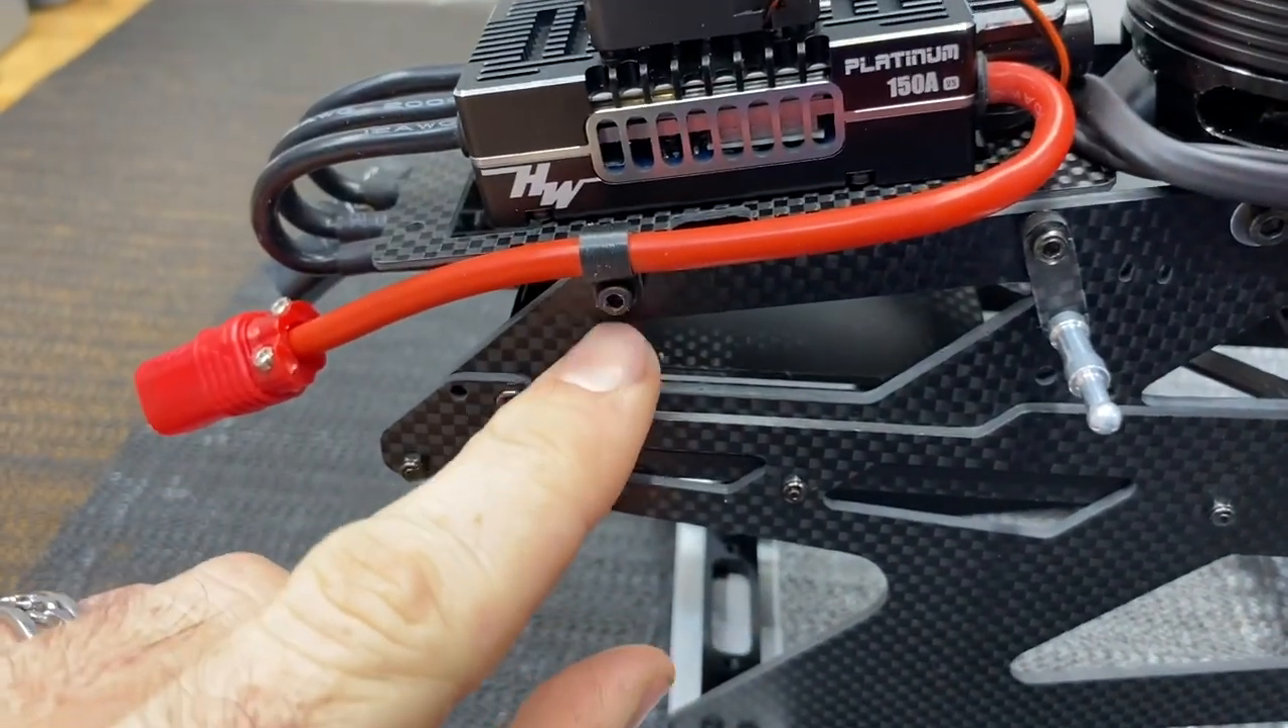And i 3d printed some little clips here that went under this screw got a longer screw and that holds our power wires and i did that on both sides so nice and neat.